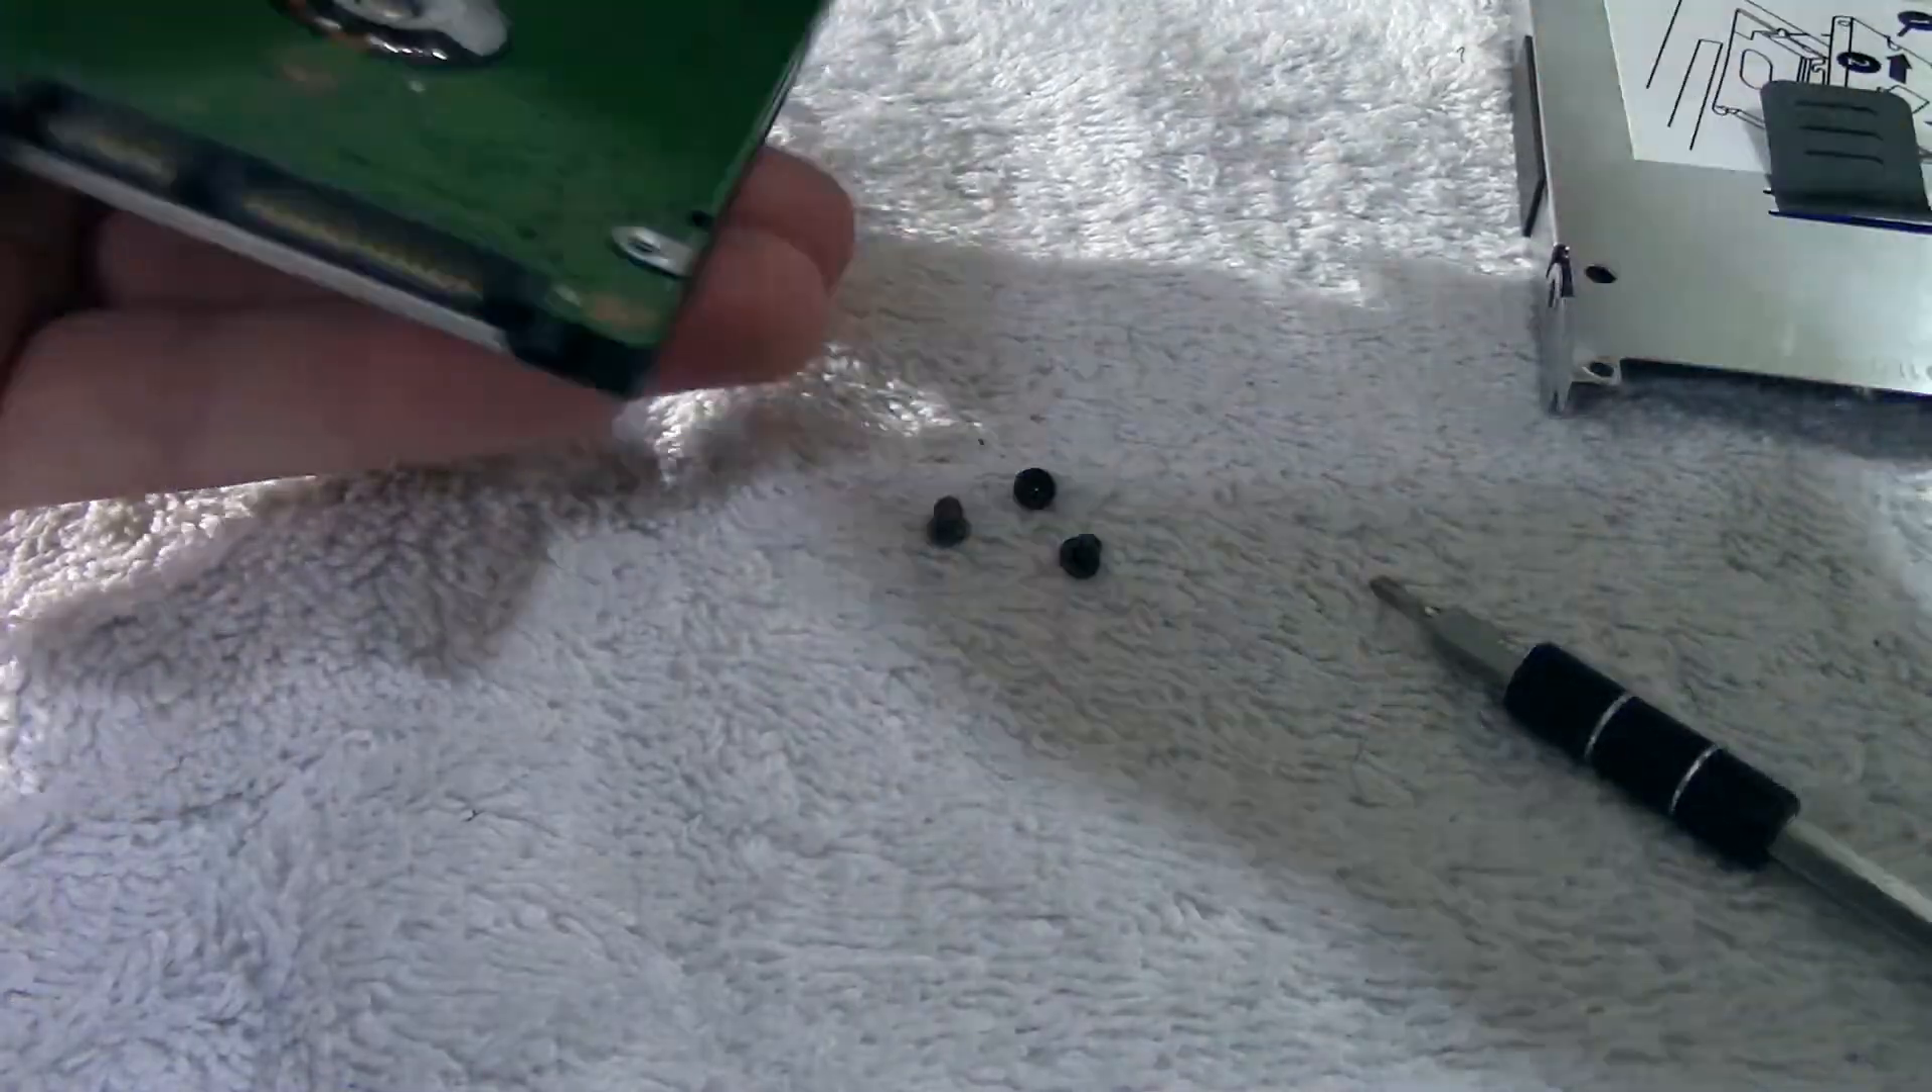So now the old hard drive's out.